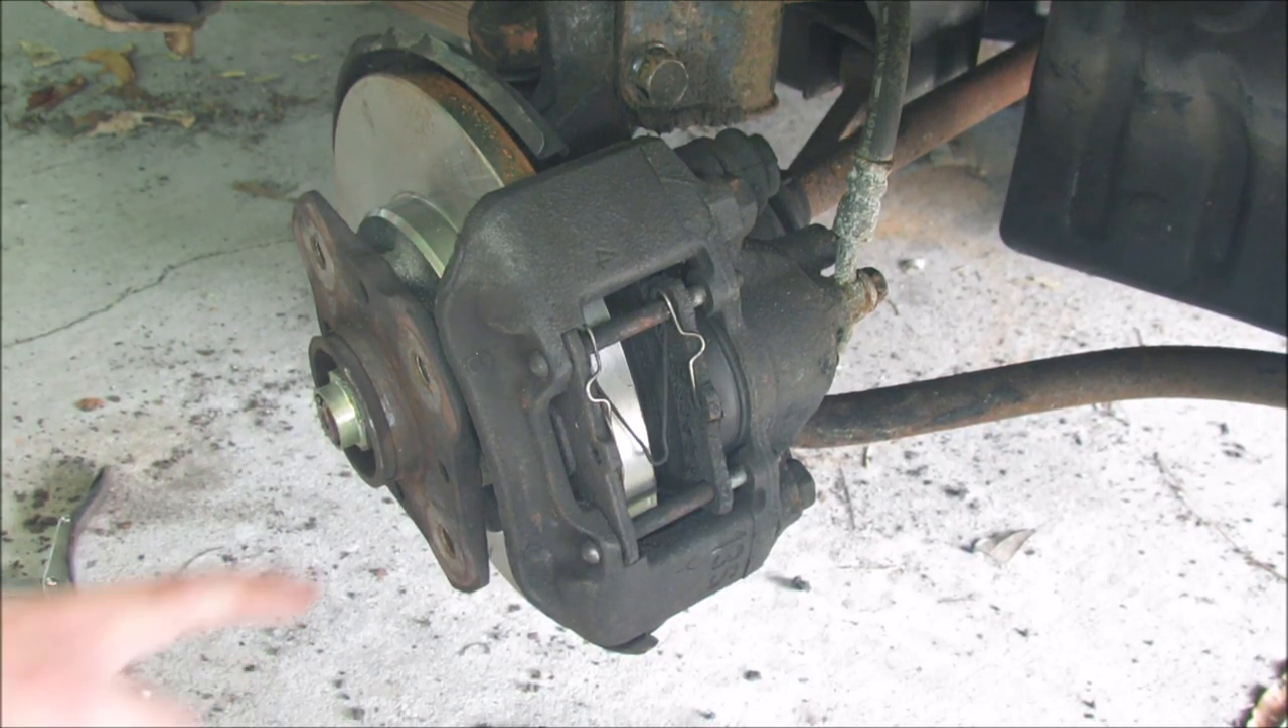Alright. As you can see, we reinstalled the spindle knuckle assembly, put all of our bolts back in and put the caliper back on with the old brakes in it.